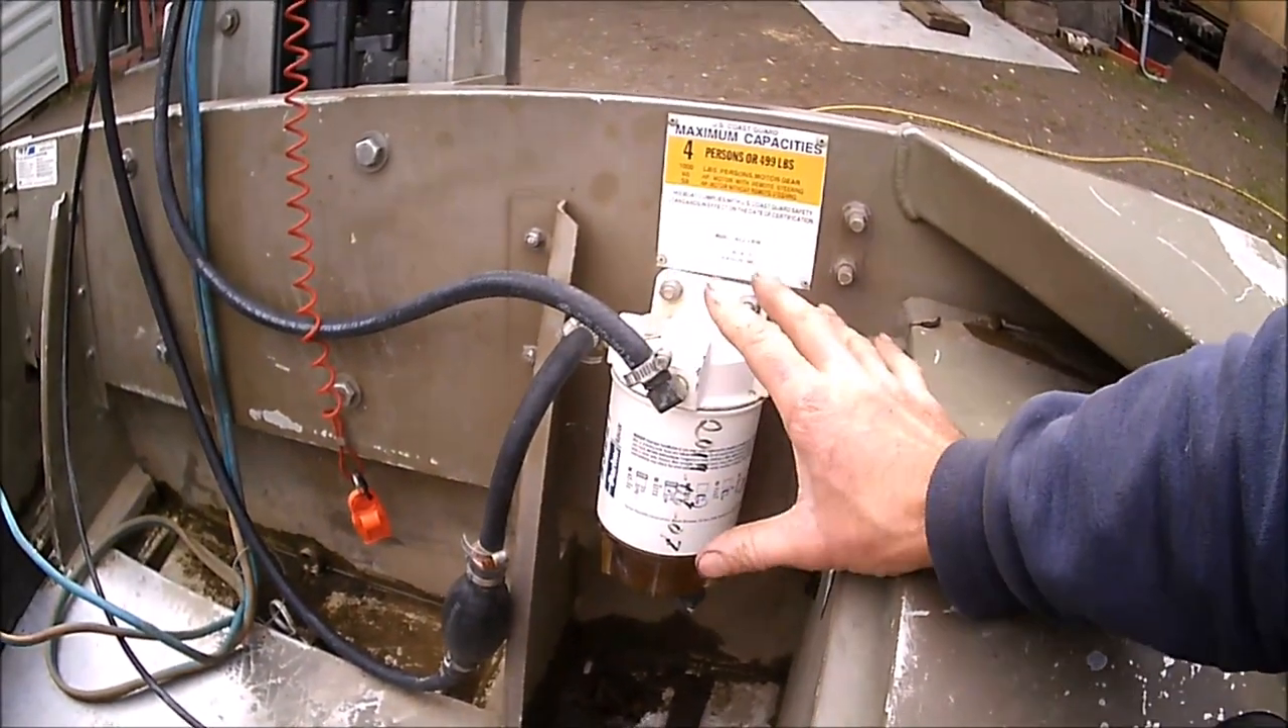J'ai remis mon filtre à essence, mon support de filtre en fait, en place.